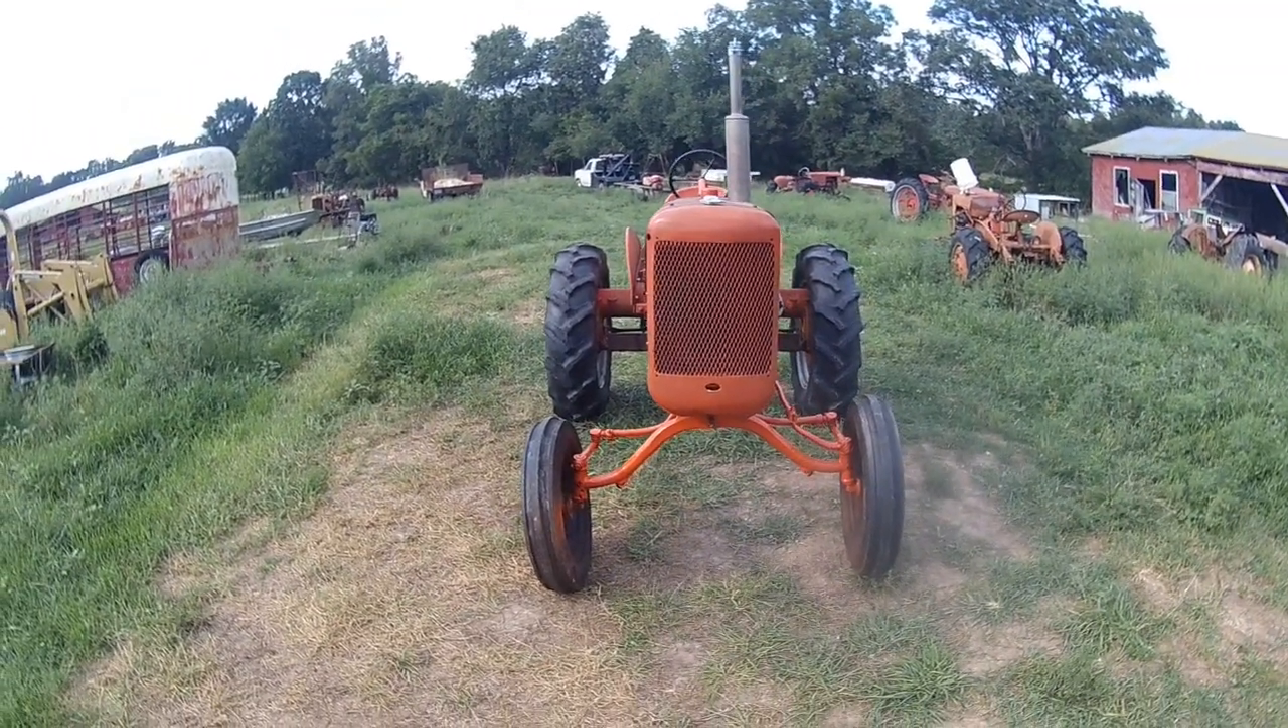So, front end's on. Wide front end now.